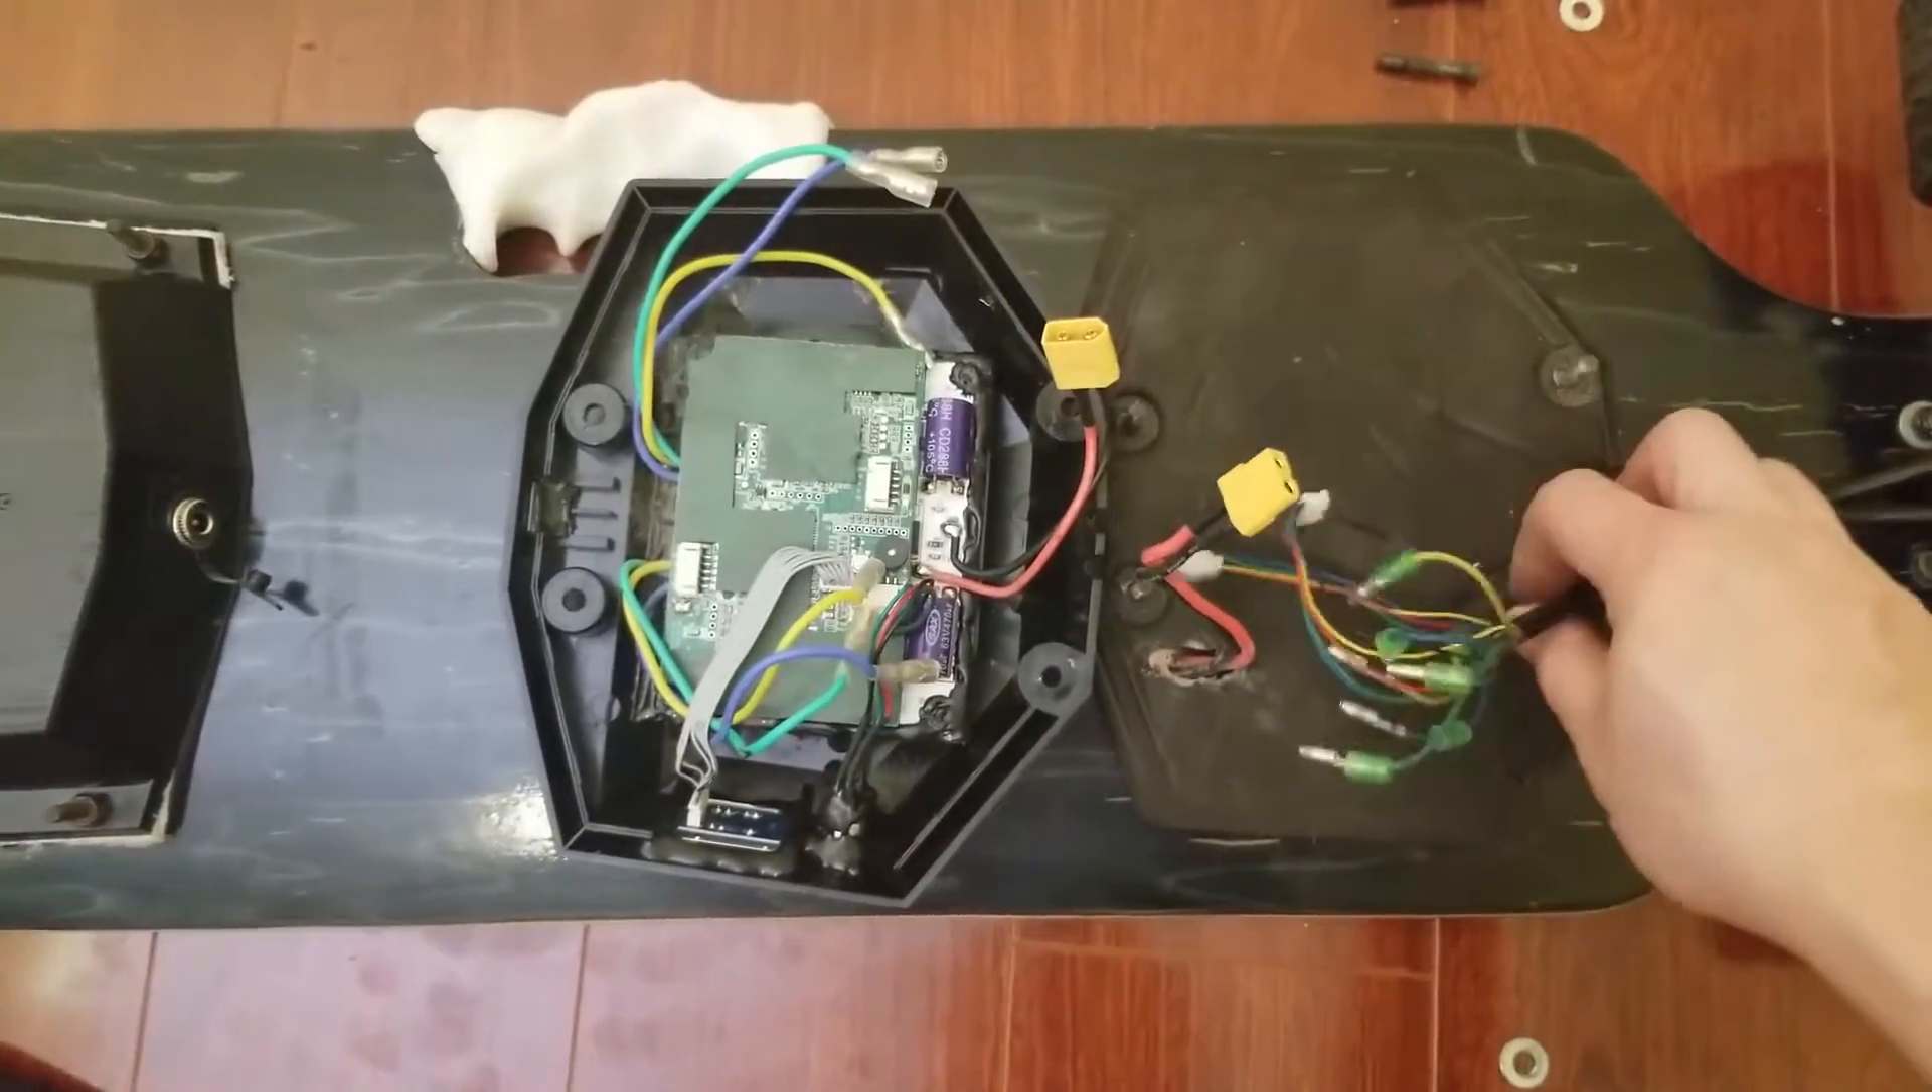Disconnected all the power cables right here.